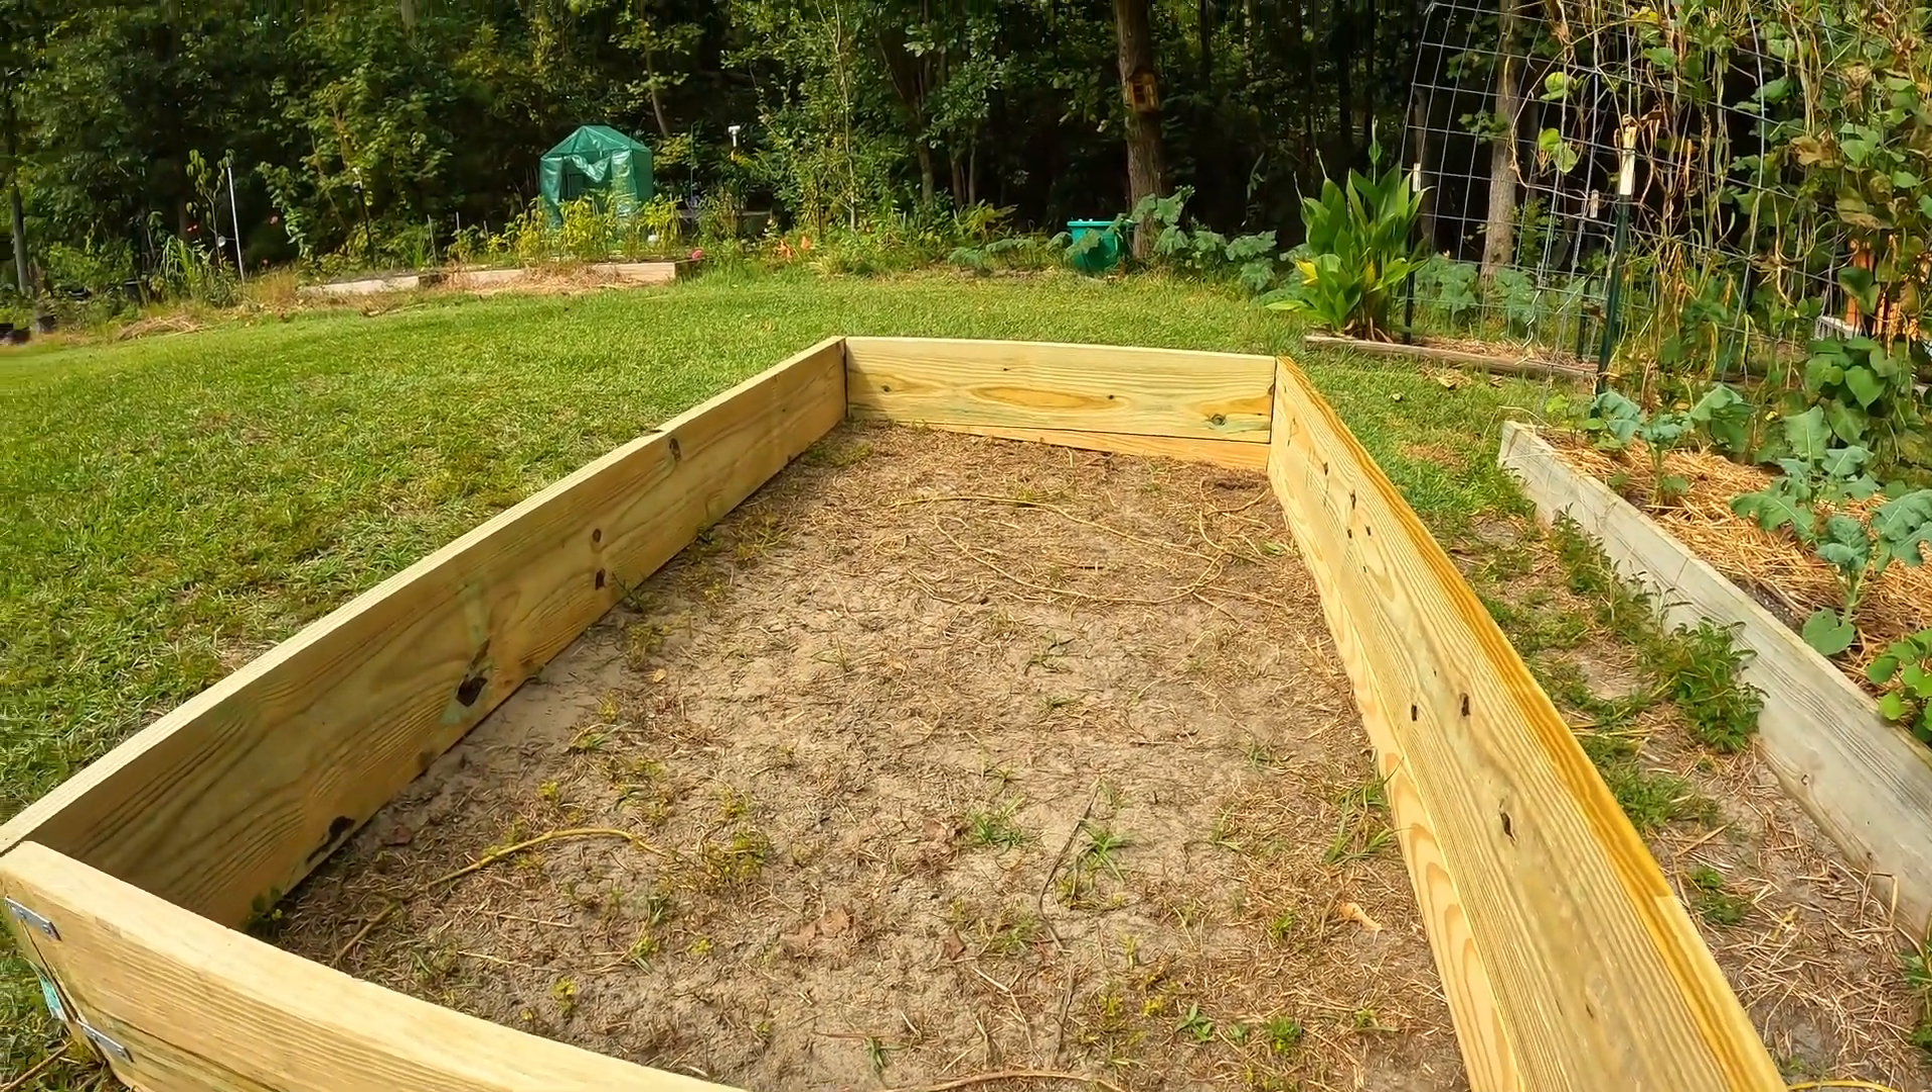But you can see we now have a garden bed.